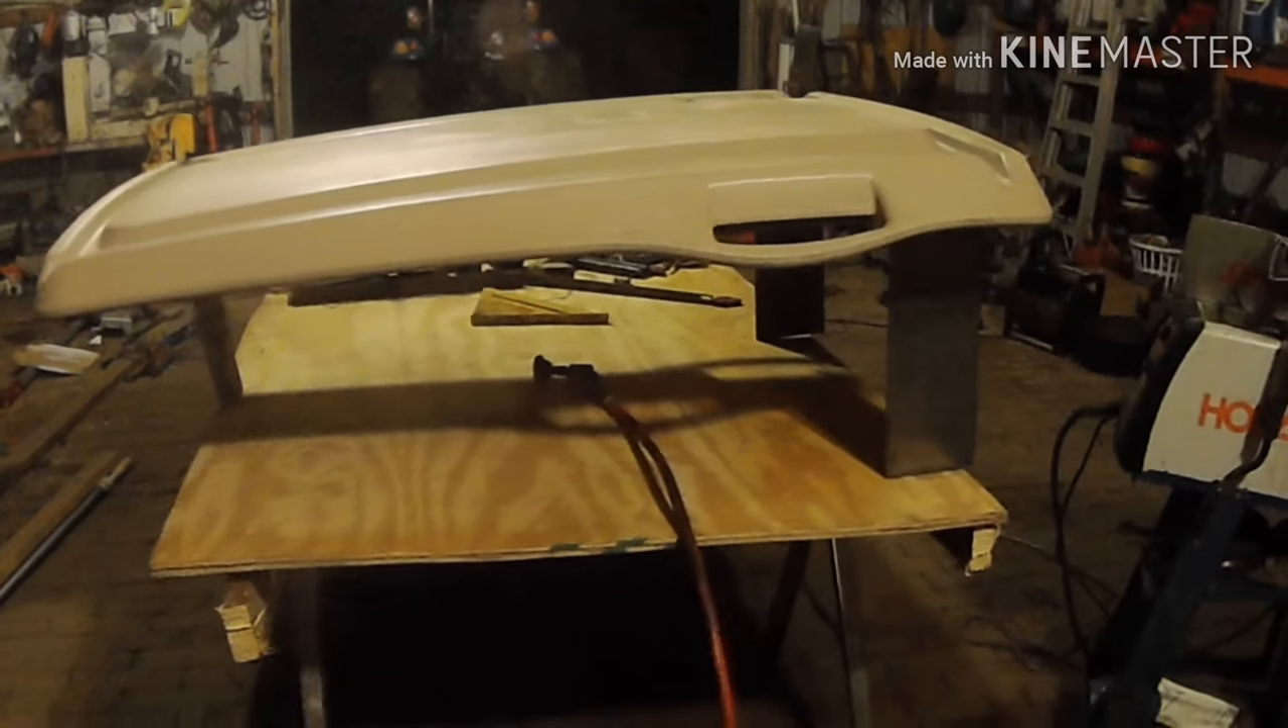So here's the top sitting on the frame.